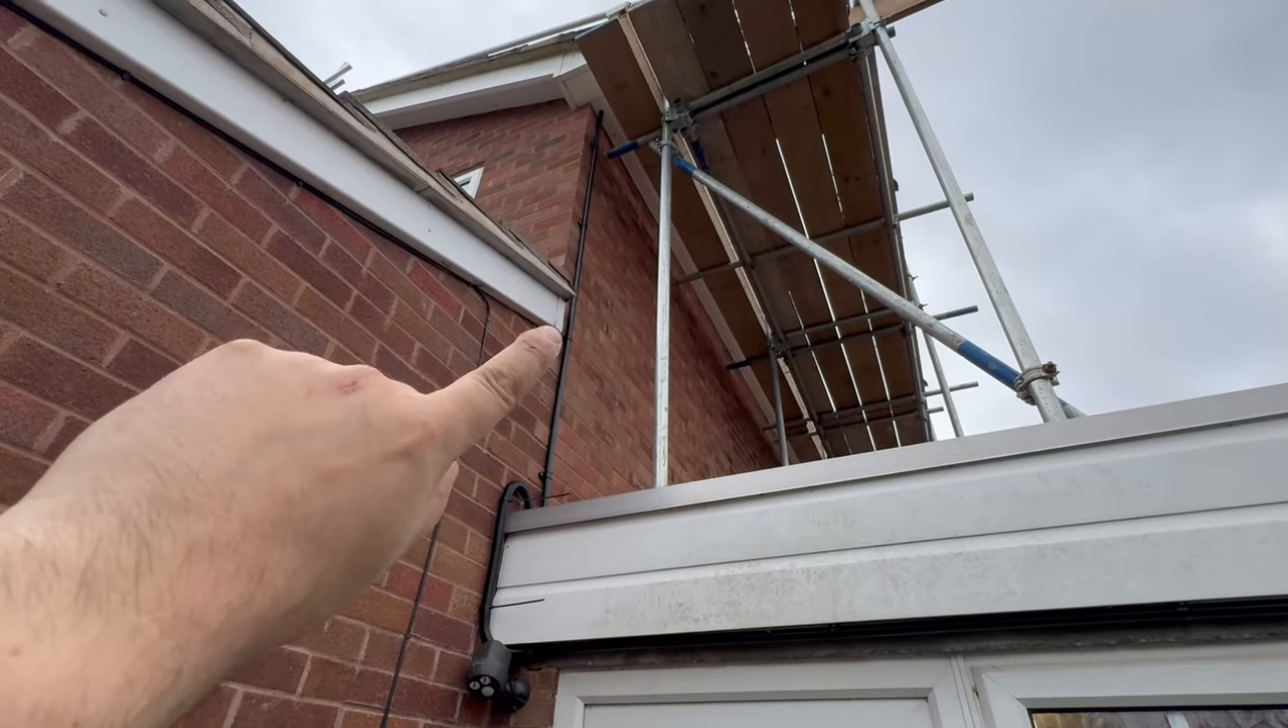So you can see up there the guys have got our conduit down.